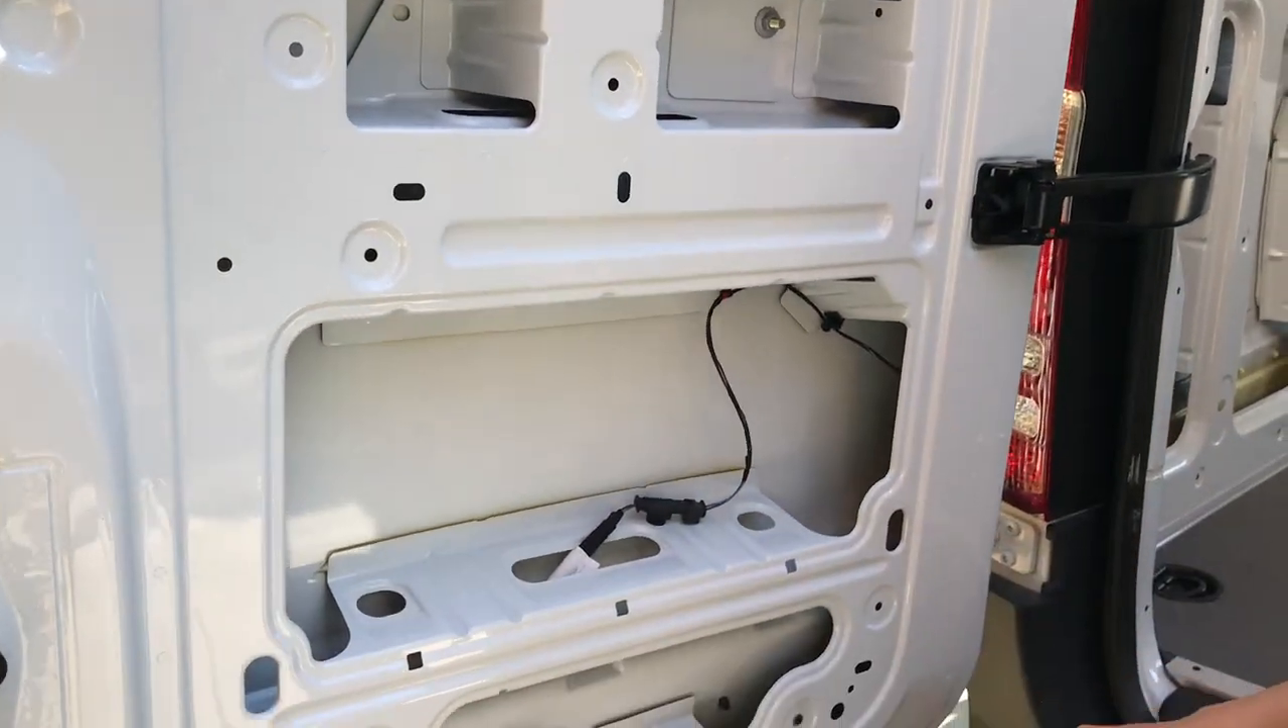We got the door panel off and this is what it looks like without the door panel on it.